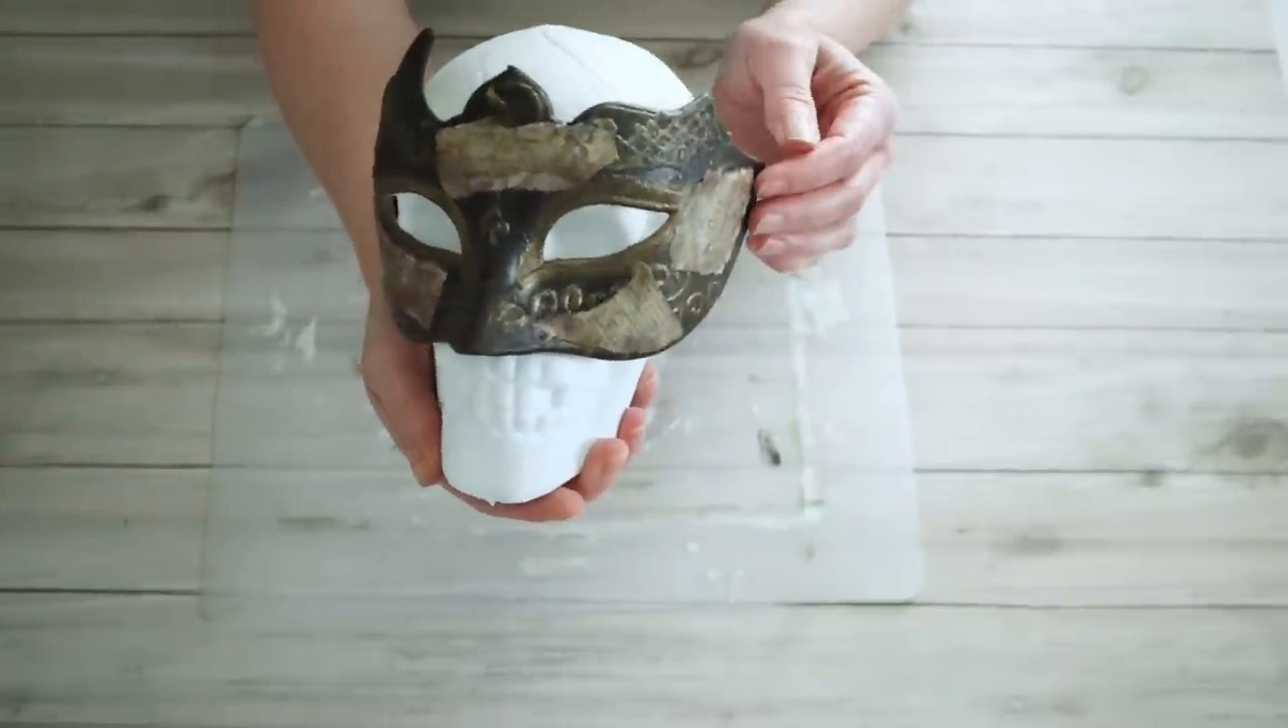The mask is a little wider than this Dollar Tree skull.